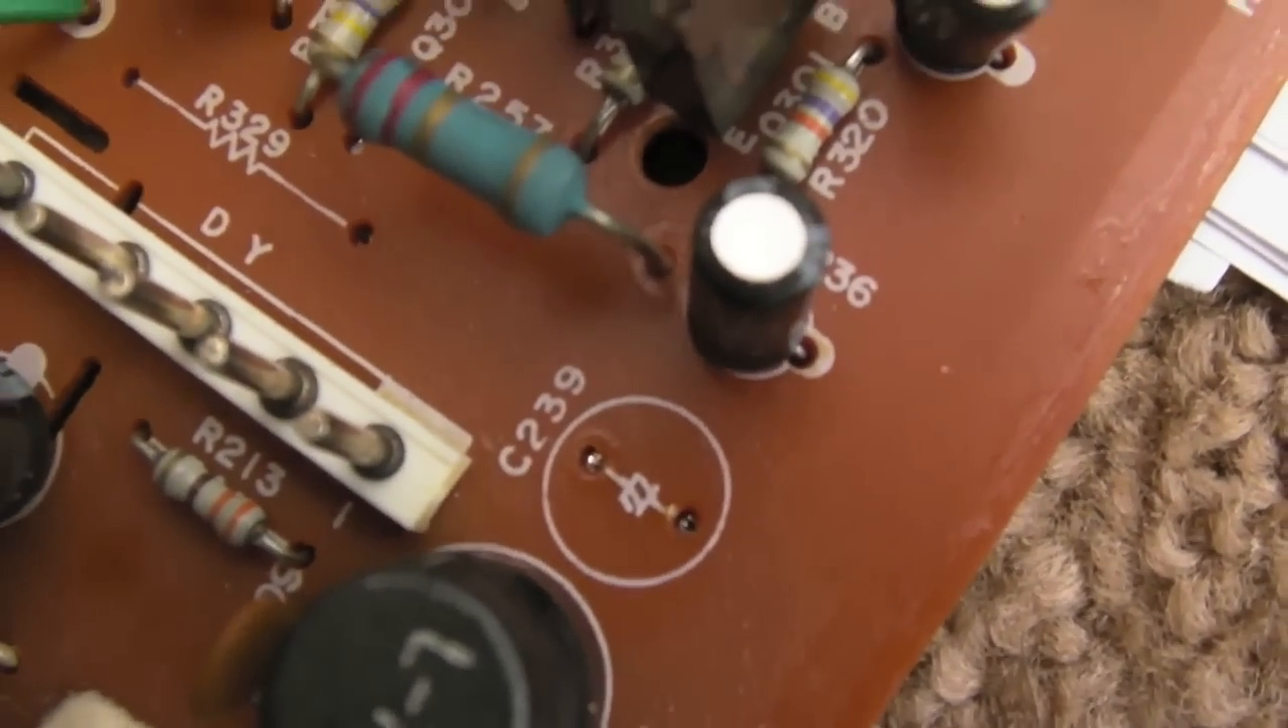I've removed the cap there from C239.